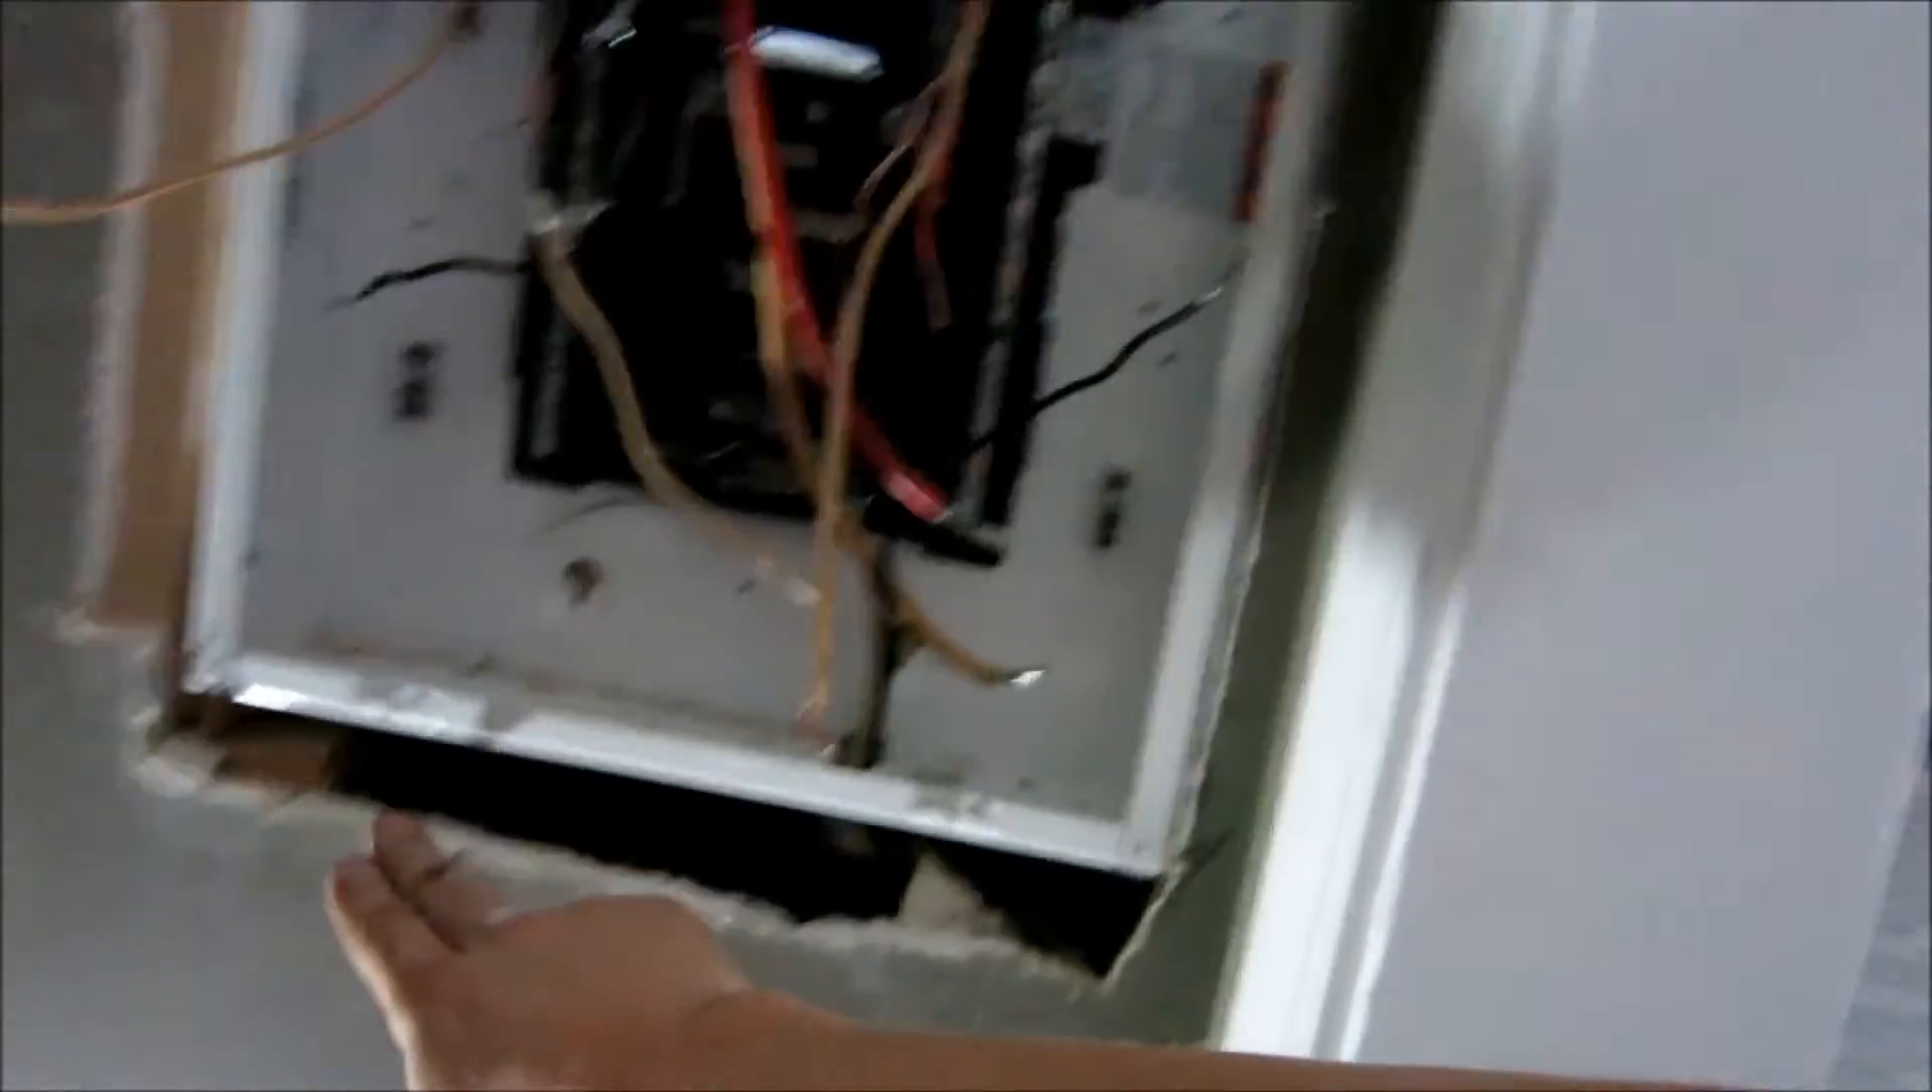All right guys as you see we got to the point now where our panel's in.